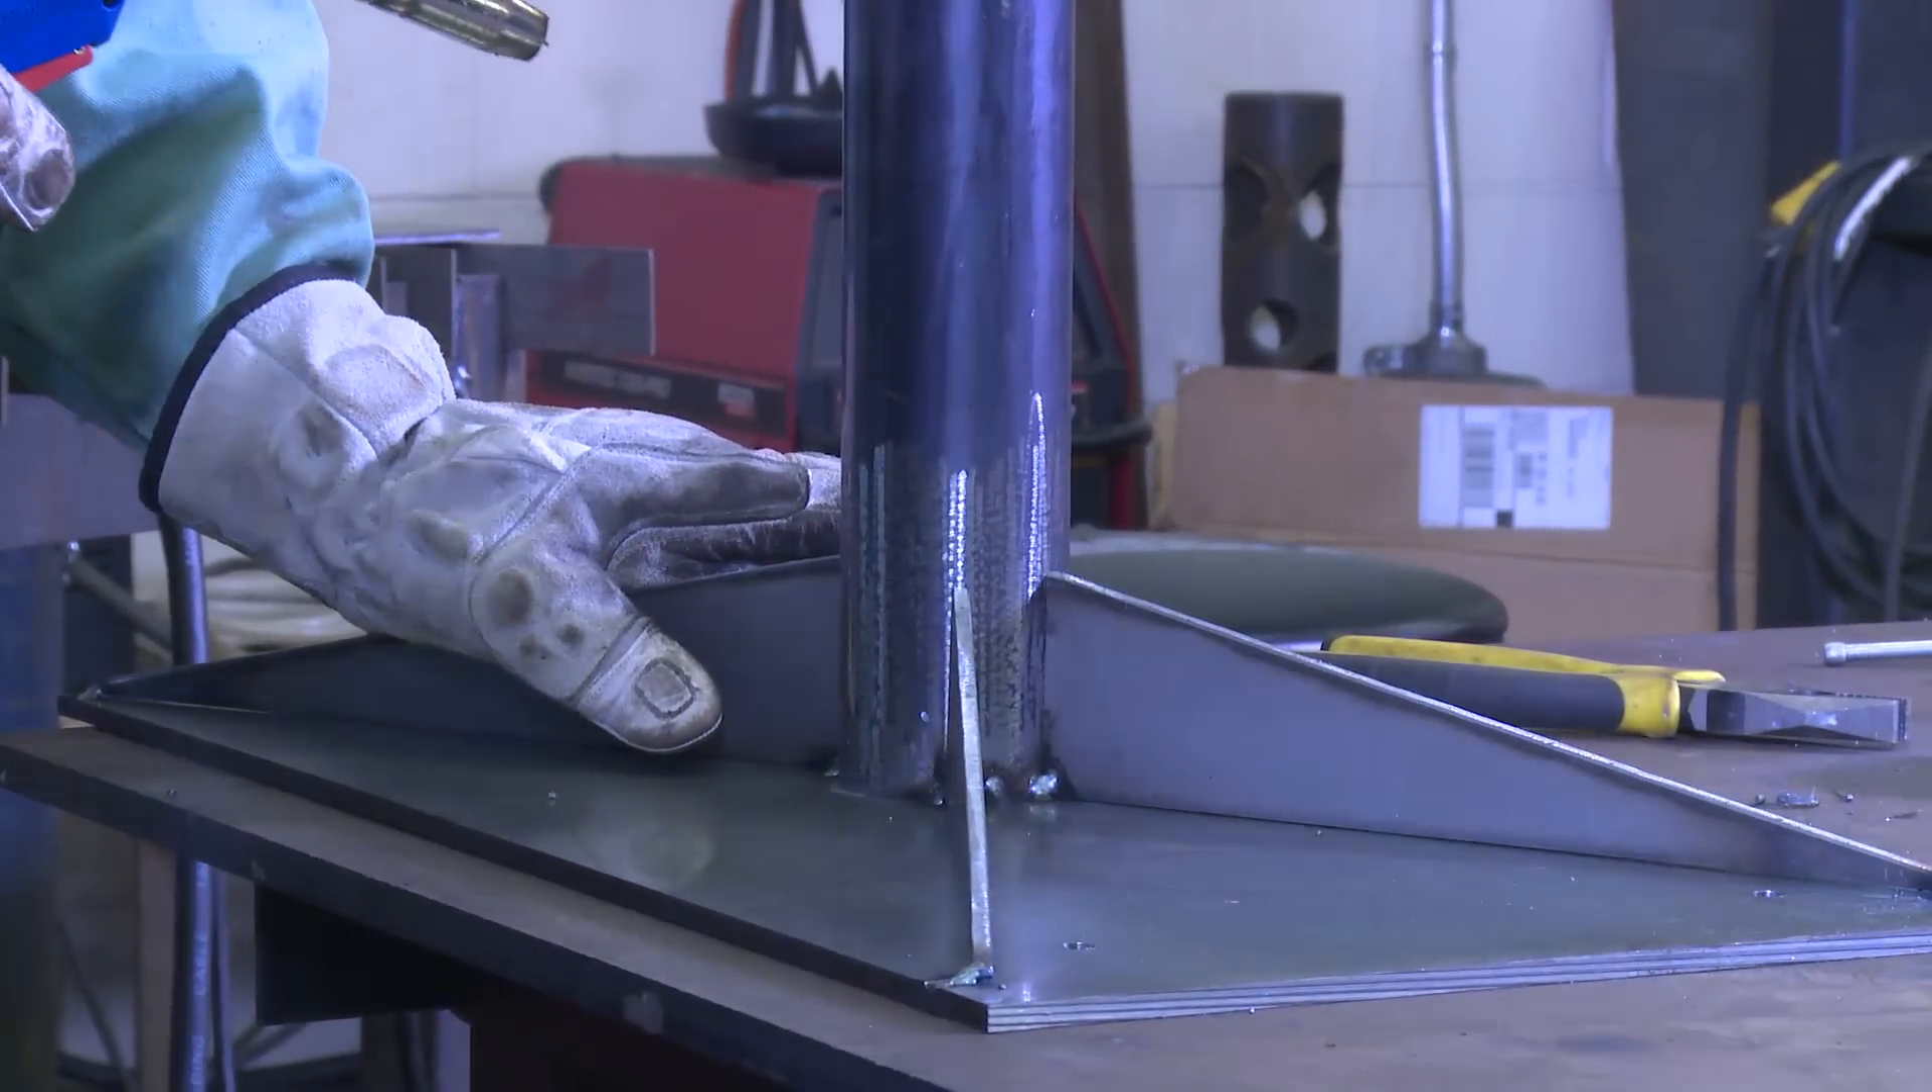So now my stiffeners or gussets are in place.